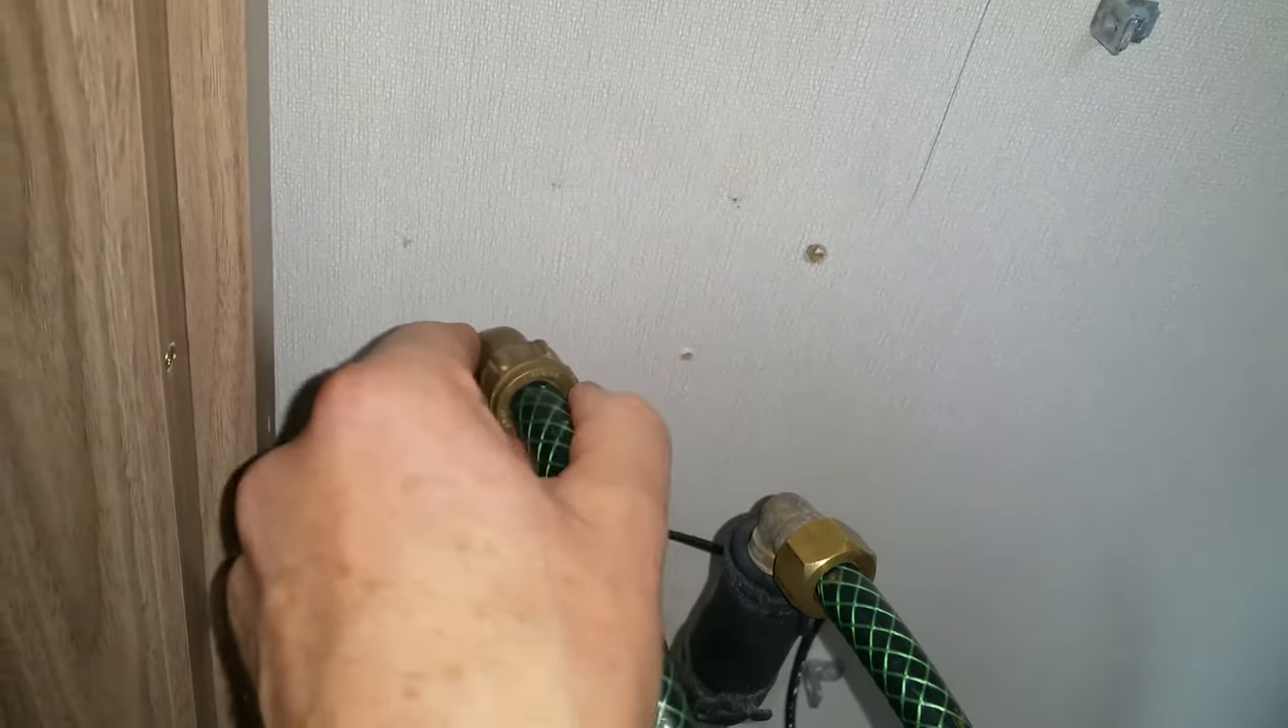Now that the tank is removed, I've connected hoses to the two connections.